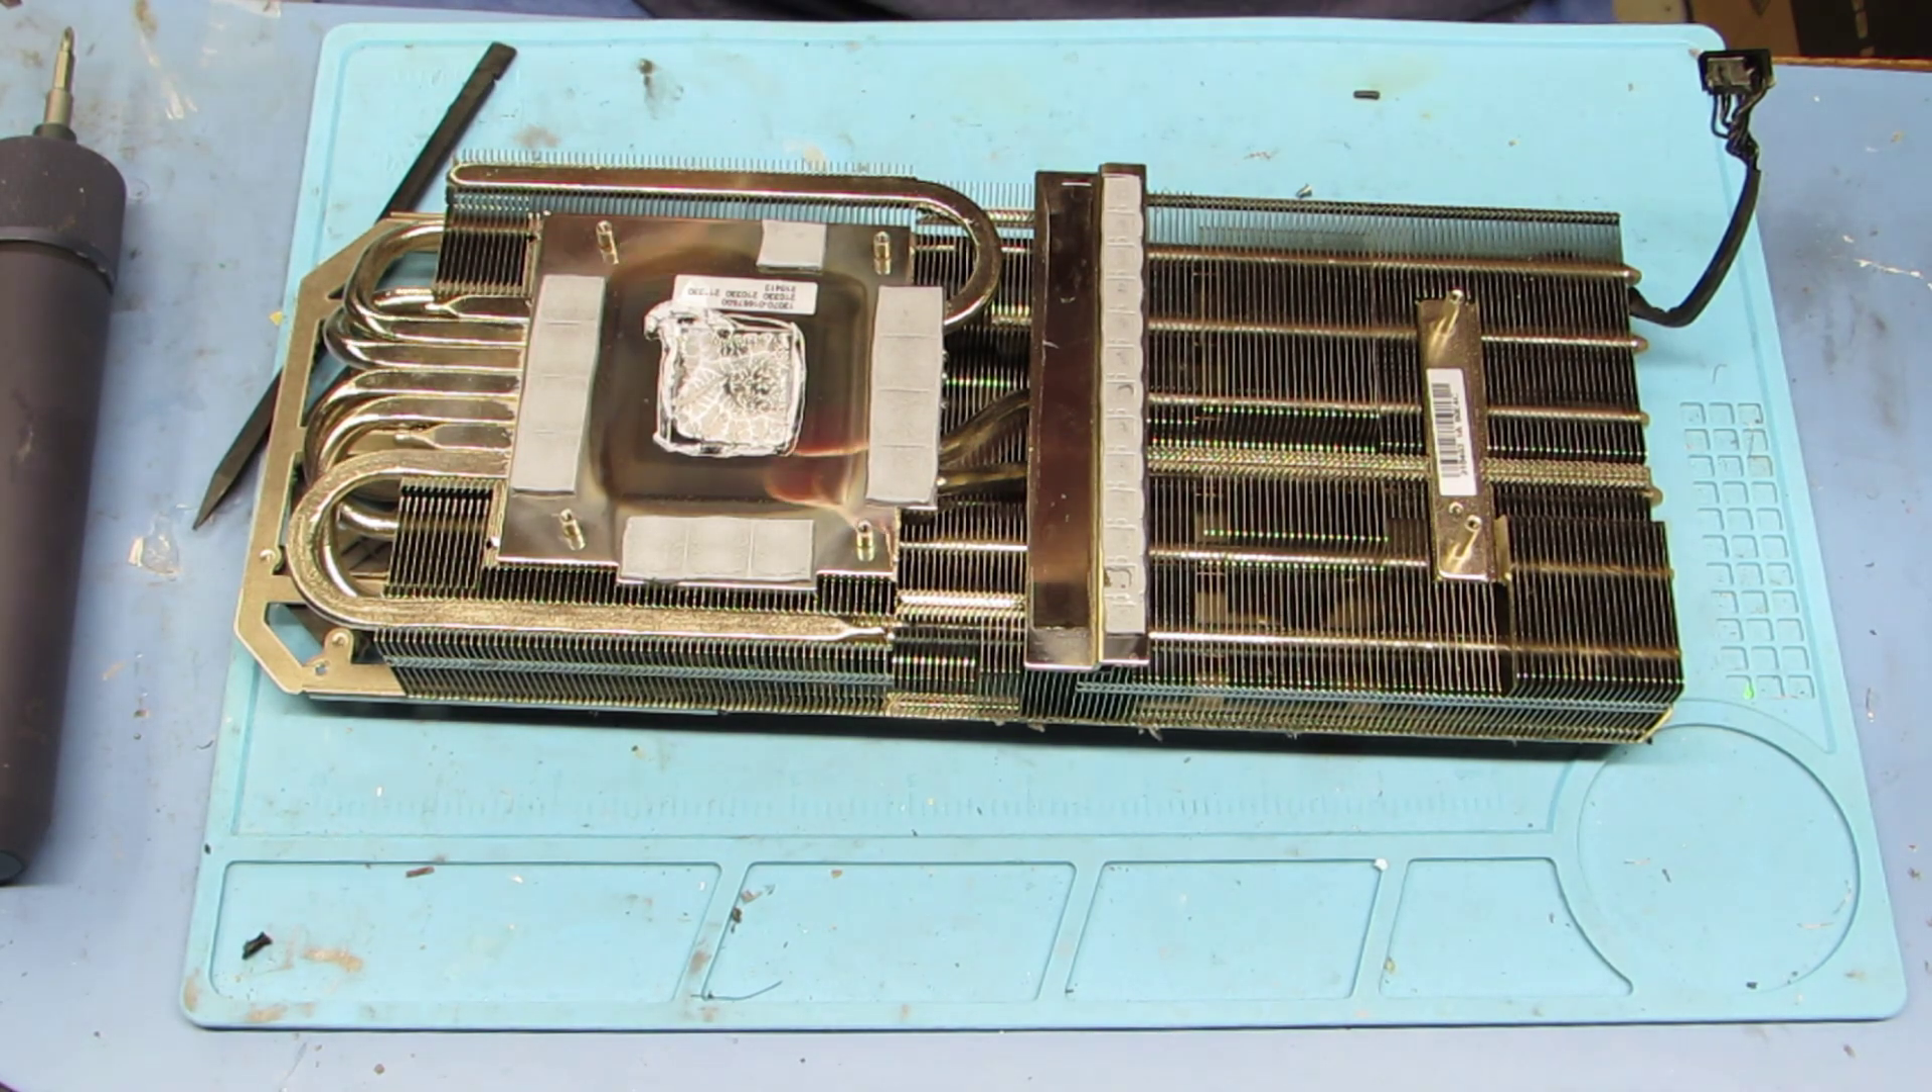So we're now we're just down to the heat sink itself.